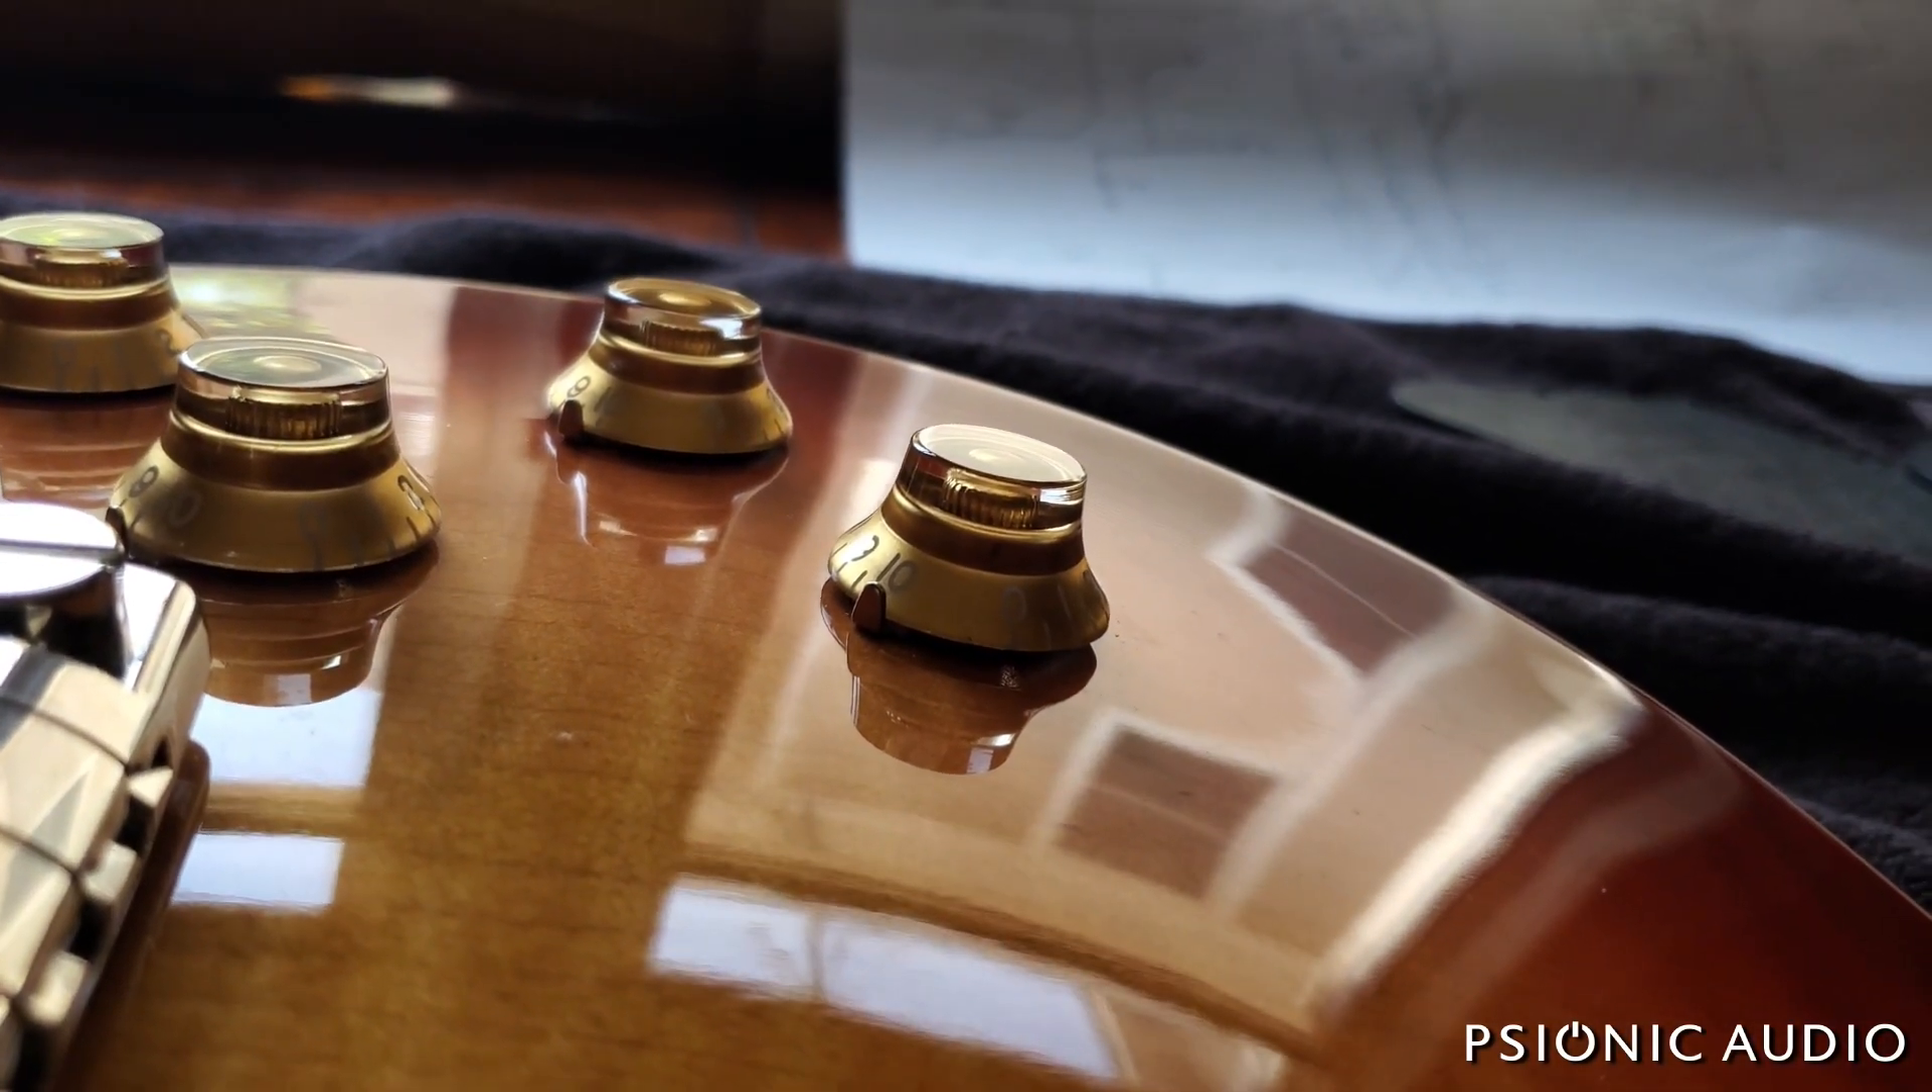The knobs come almost all the way flush to the body.